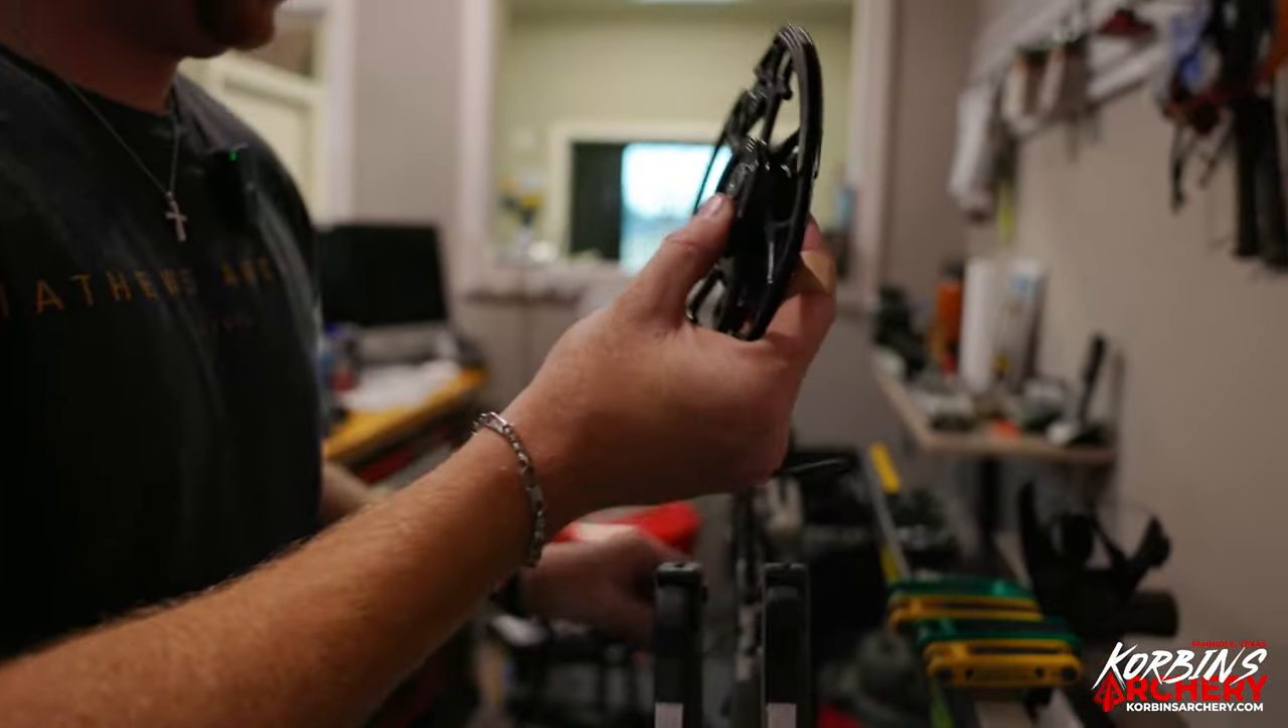Voila you just took the cam off.